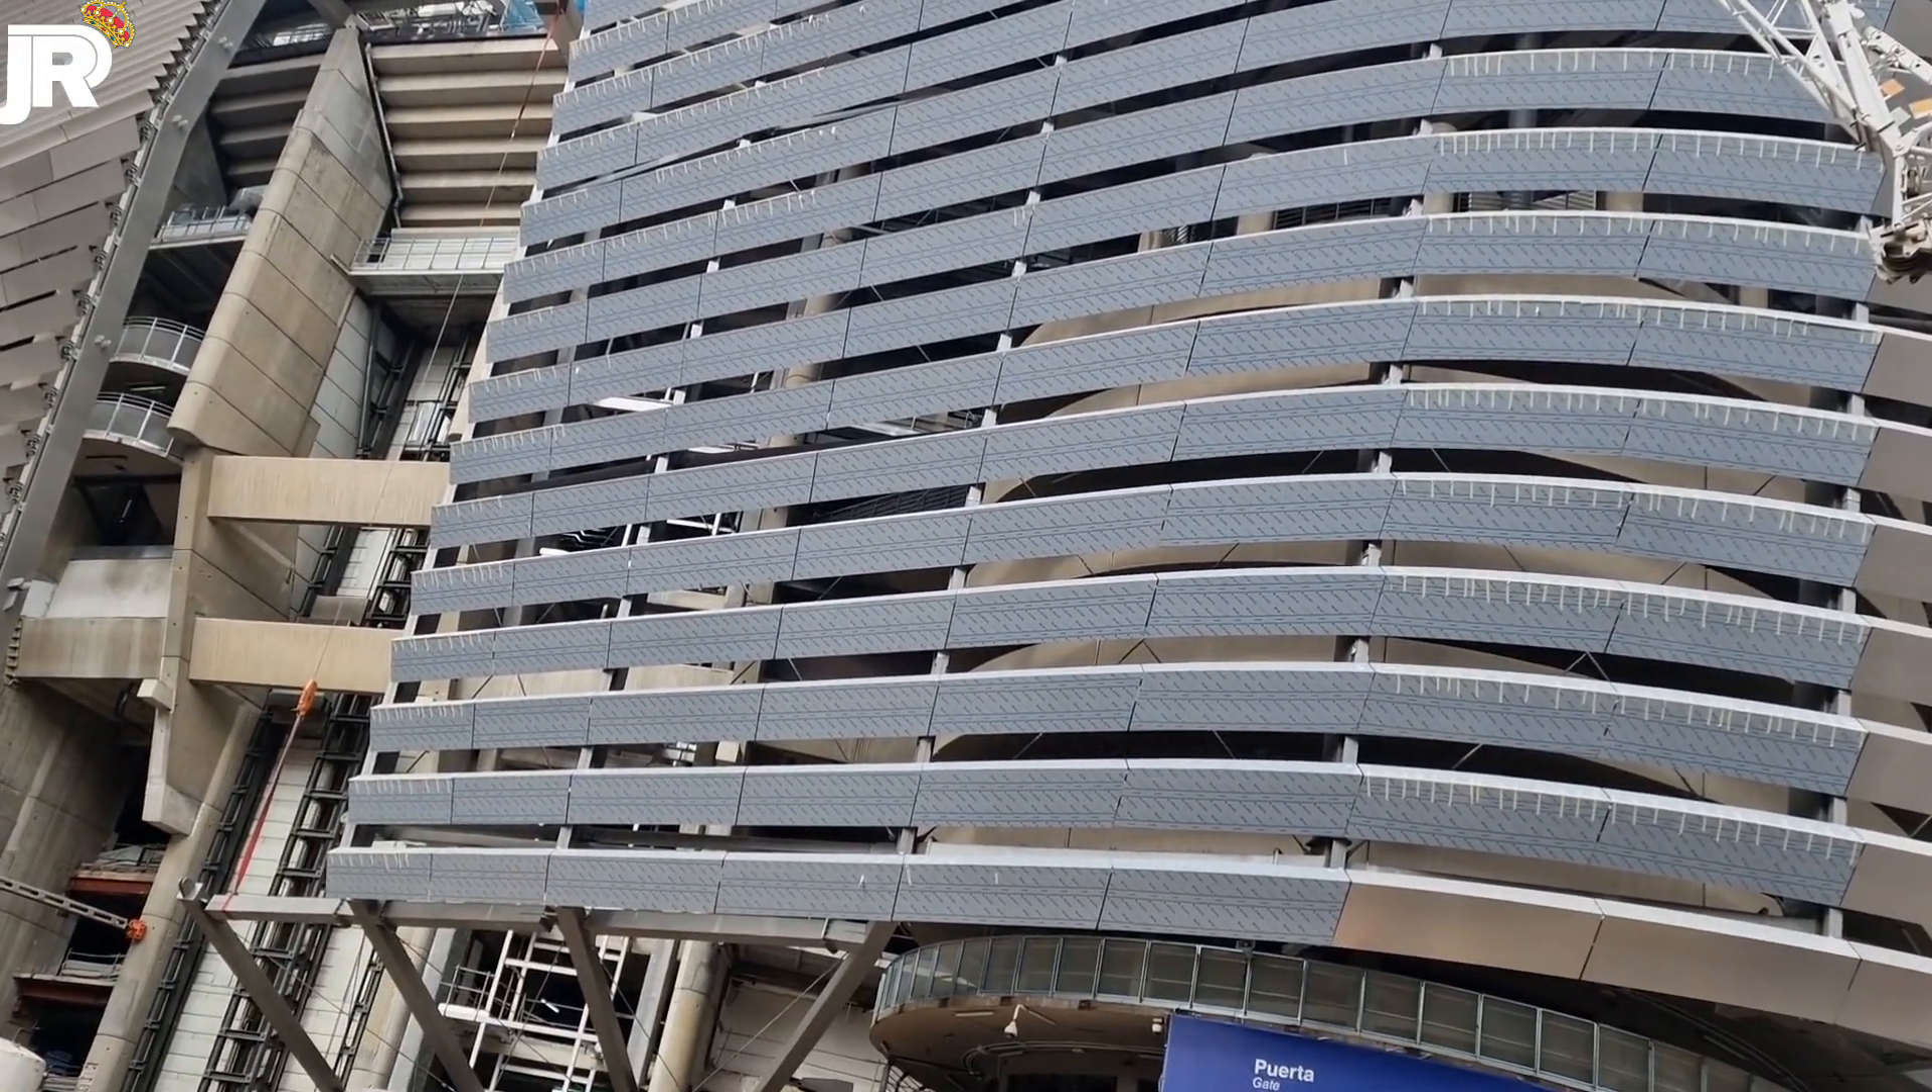En esas columnas que tenemos aquí también han sido colocadas todas las mismísimas lamas.